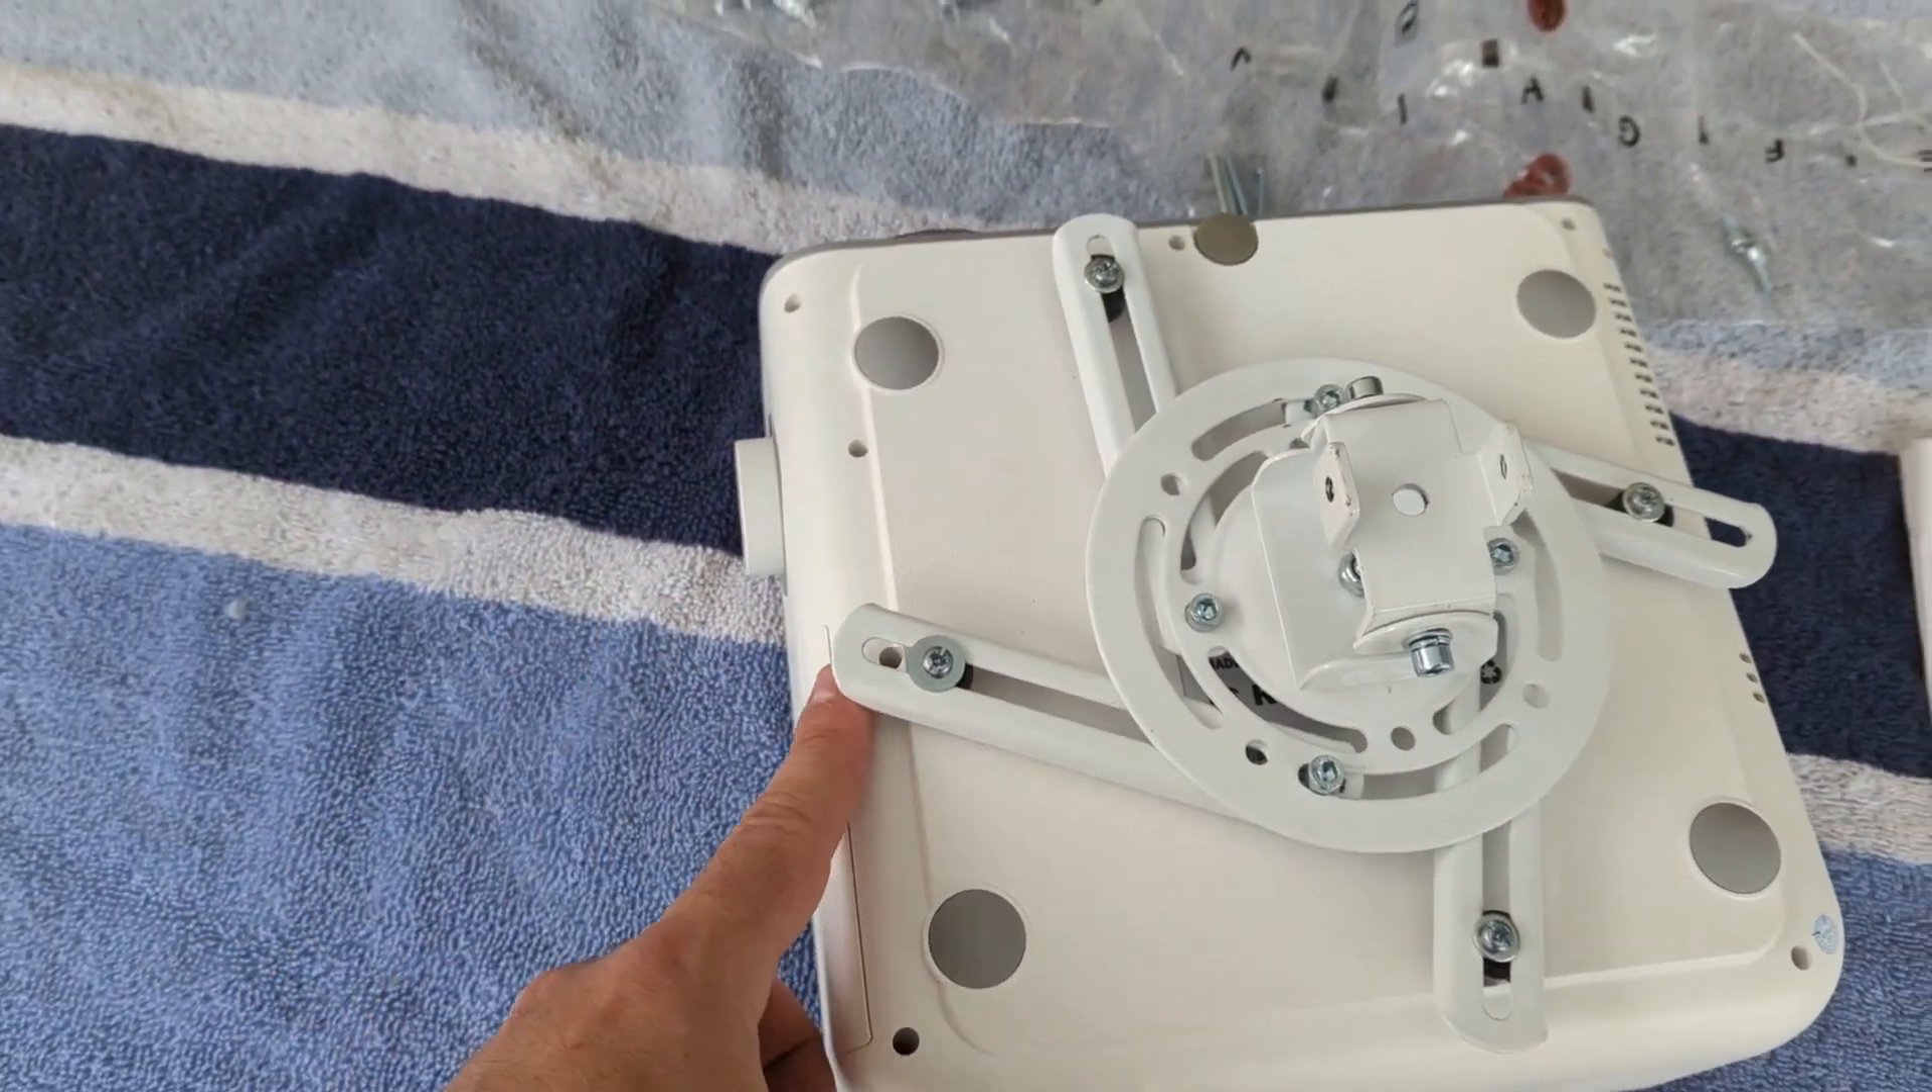So, after some diligent work here, this thing is a little cumbersome to get together. I've got the mount set up on top of the projector.